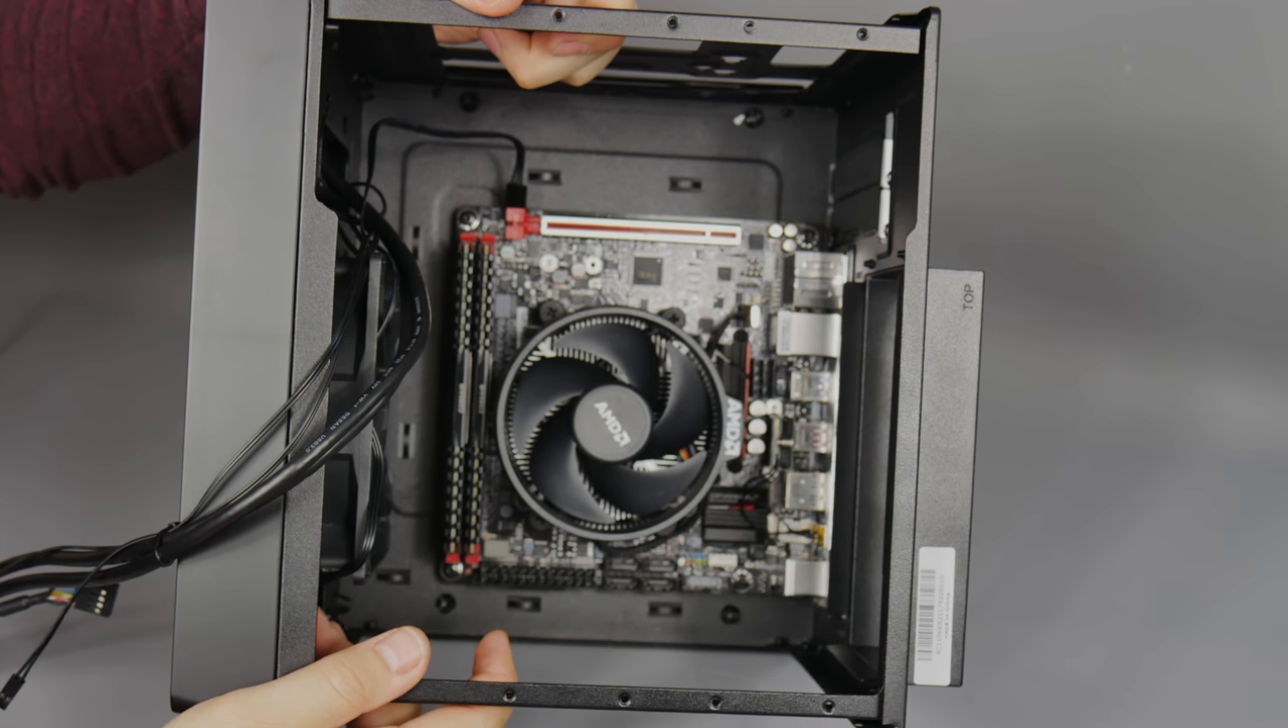There we go that's the motherboard installed.